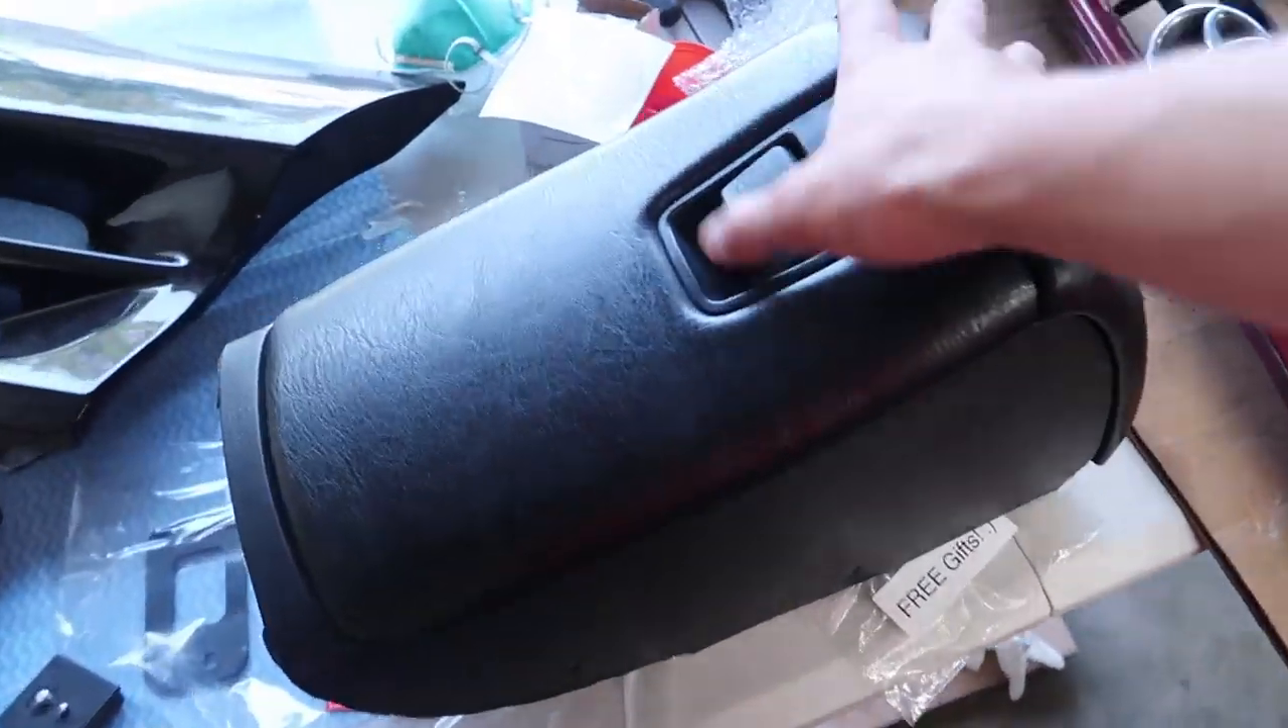We still need to go ahead and put this glove box back because, obviously, we need a glove box.